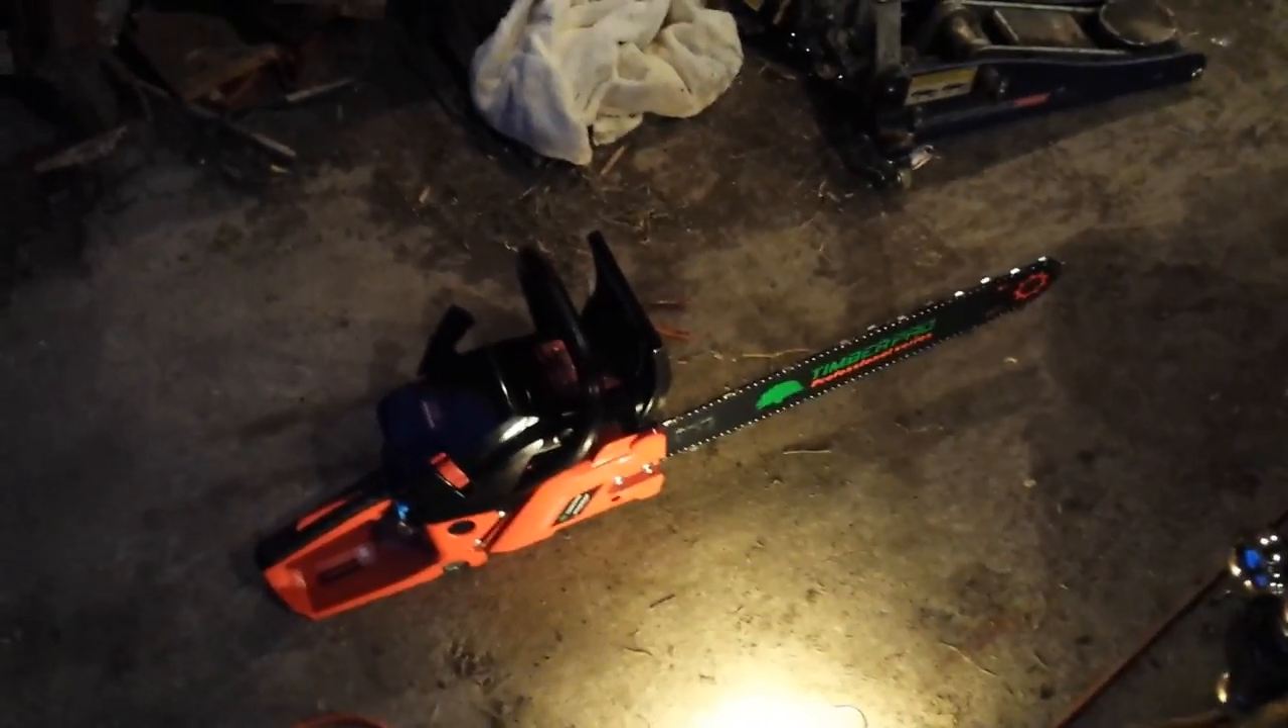So, there you go. Here is the saw all assembled.